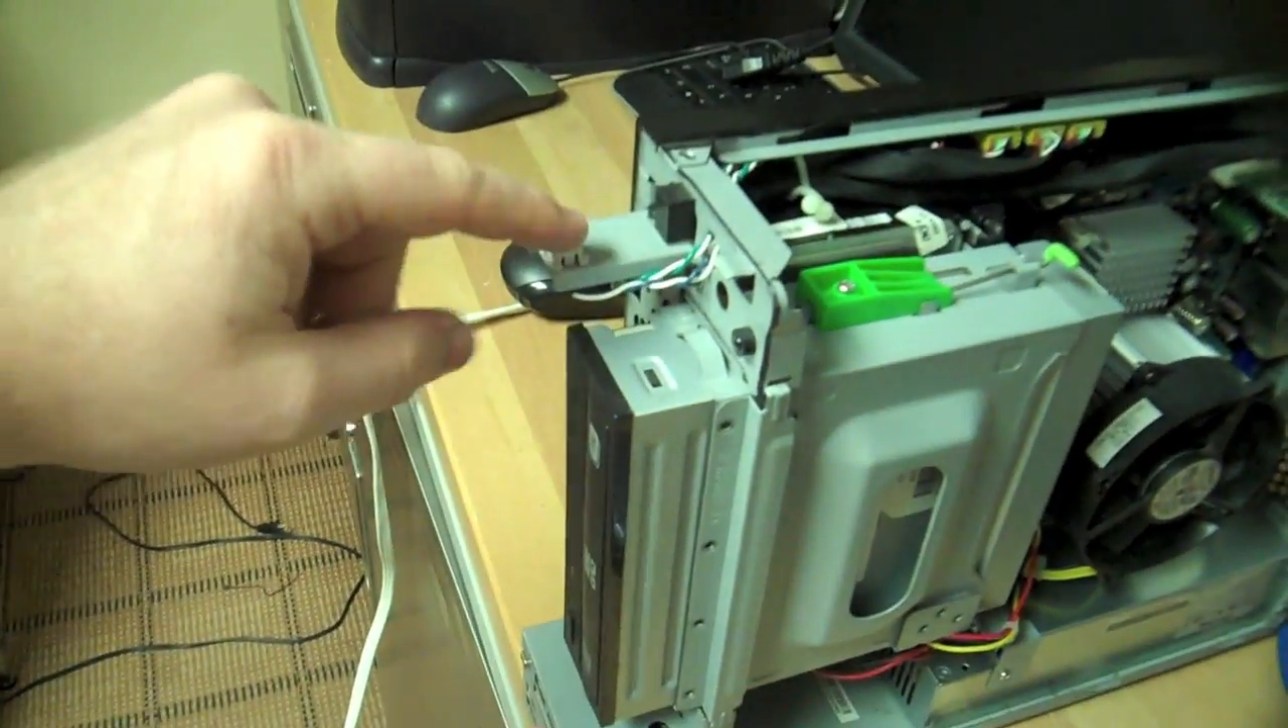Okay, so notice we didn't put the cover back on. That's because we want to check to make sure that the power supply is good and that we've got everything hooked up correctly.